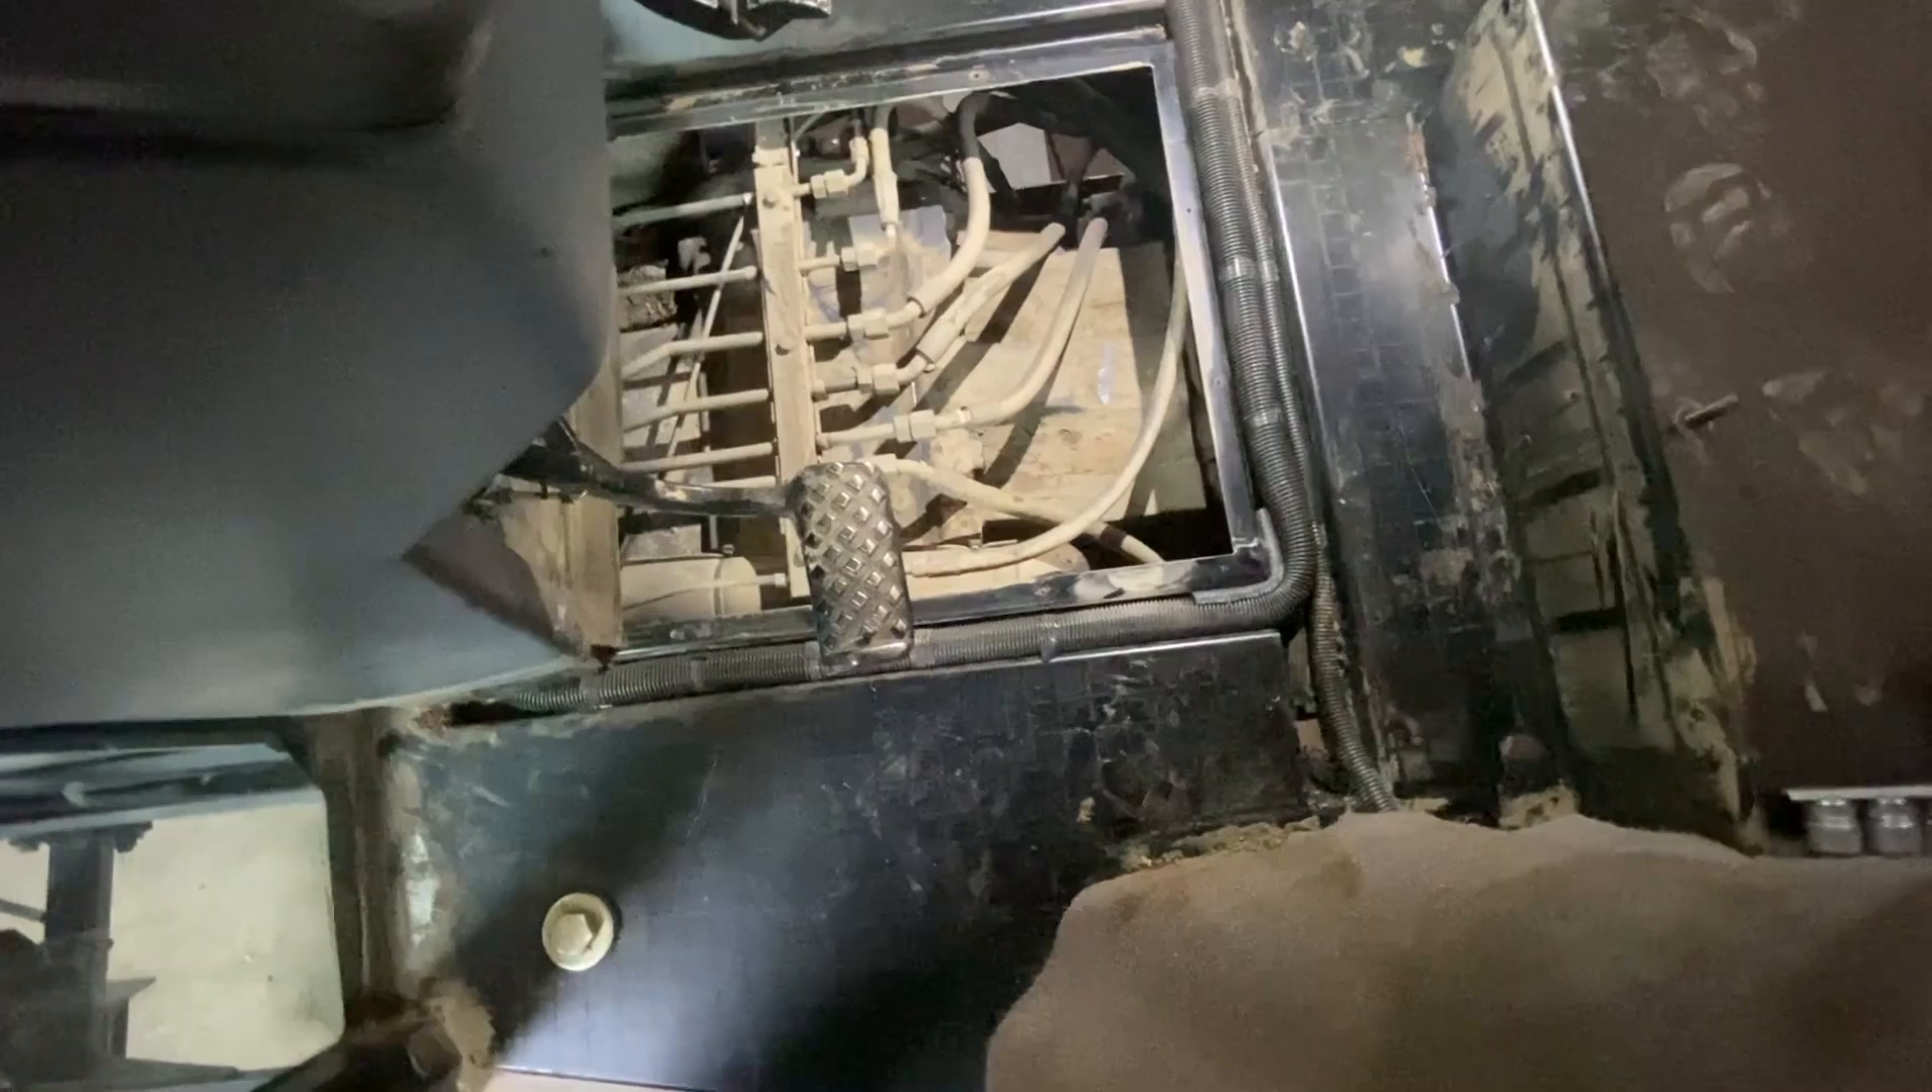Okay, we pulled the bottom floor pan off now and we vacuumed out pretty good.